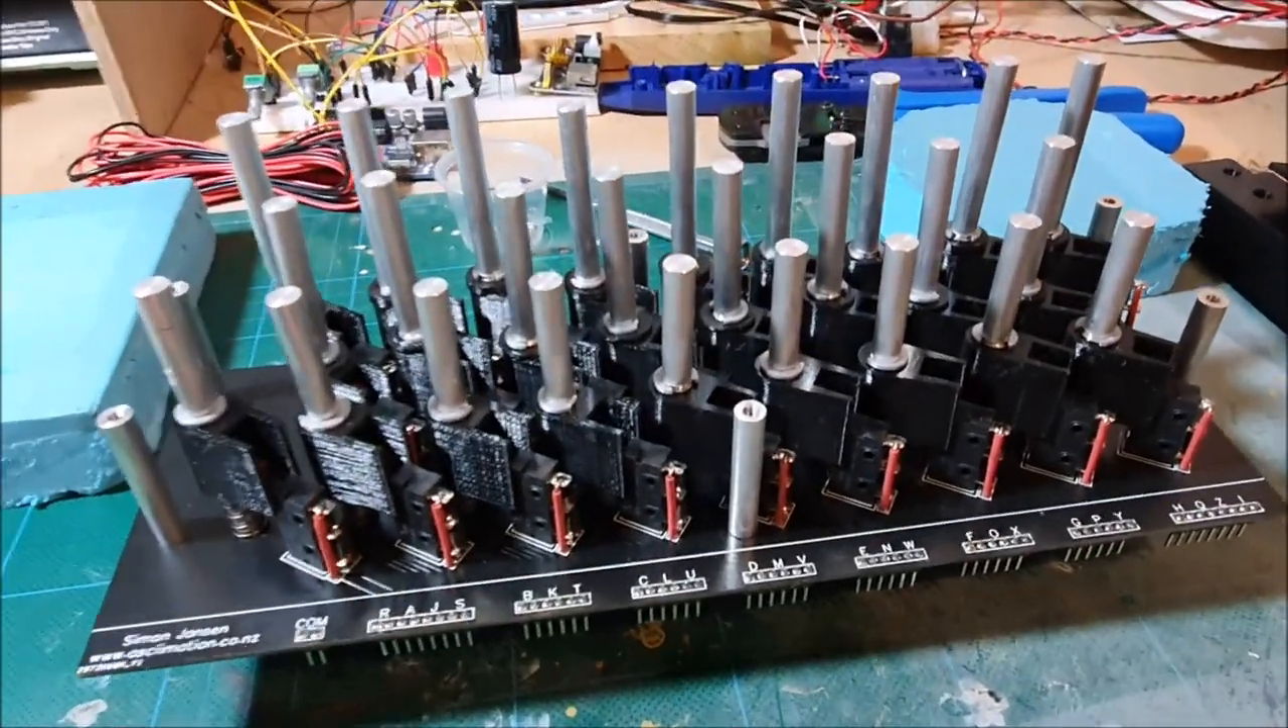So you can see now I've got all the key shafts installed and if we carefully look underneath you can see how the shafts are being held down by the little rubber the little pieces of rubber tubing.